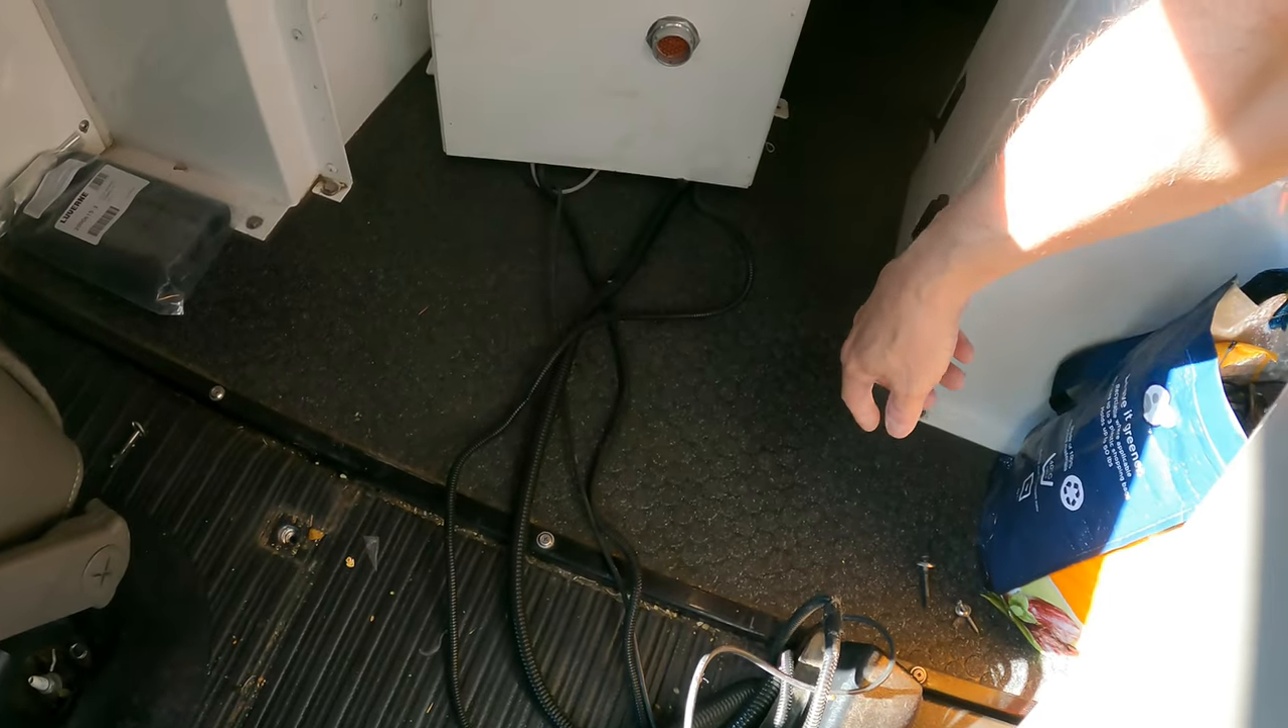There are still four or five five wires going into the cabinet somehow underneath I suppose.